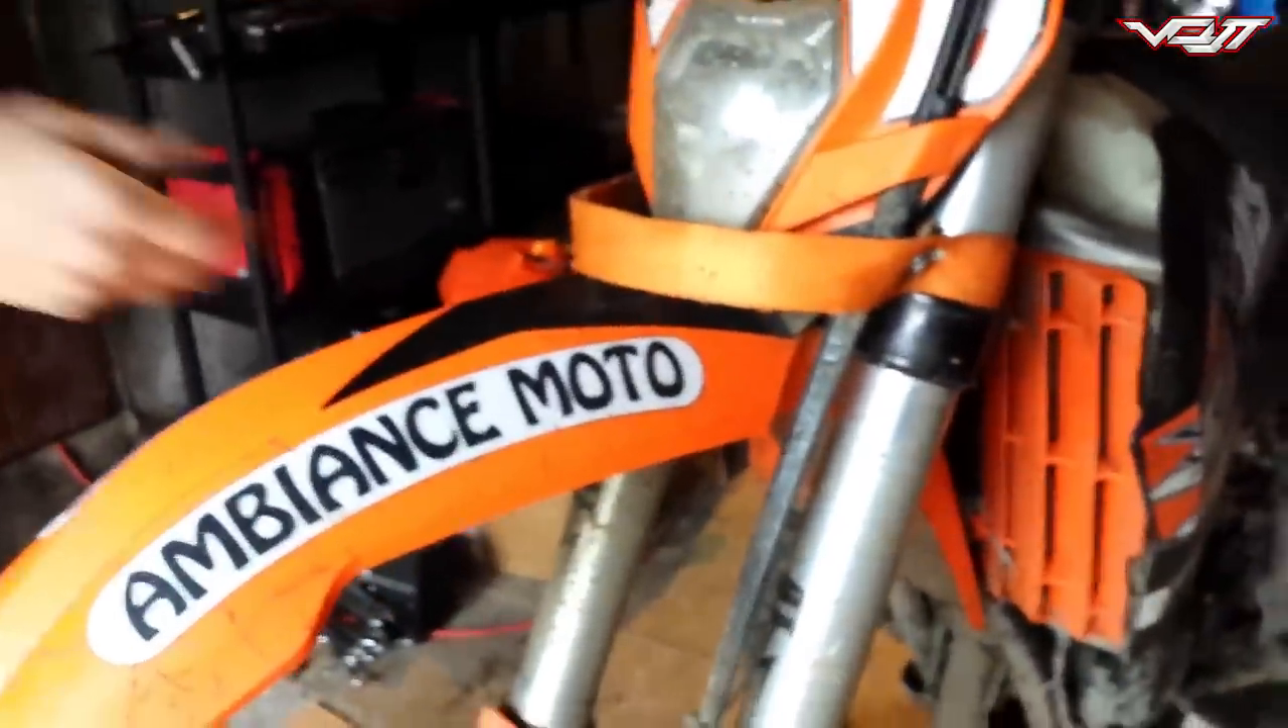Donc voilà, la sangle est mise.